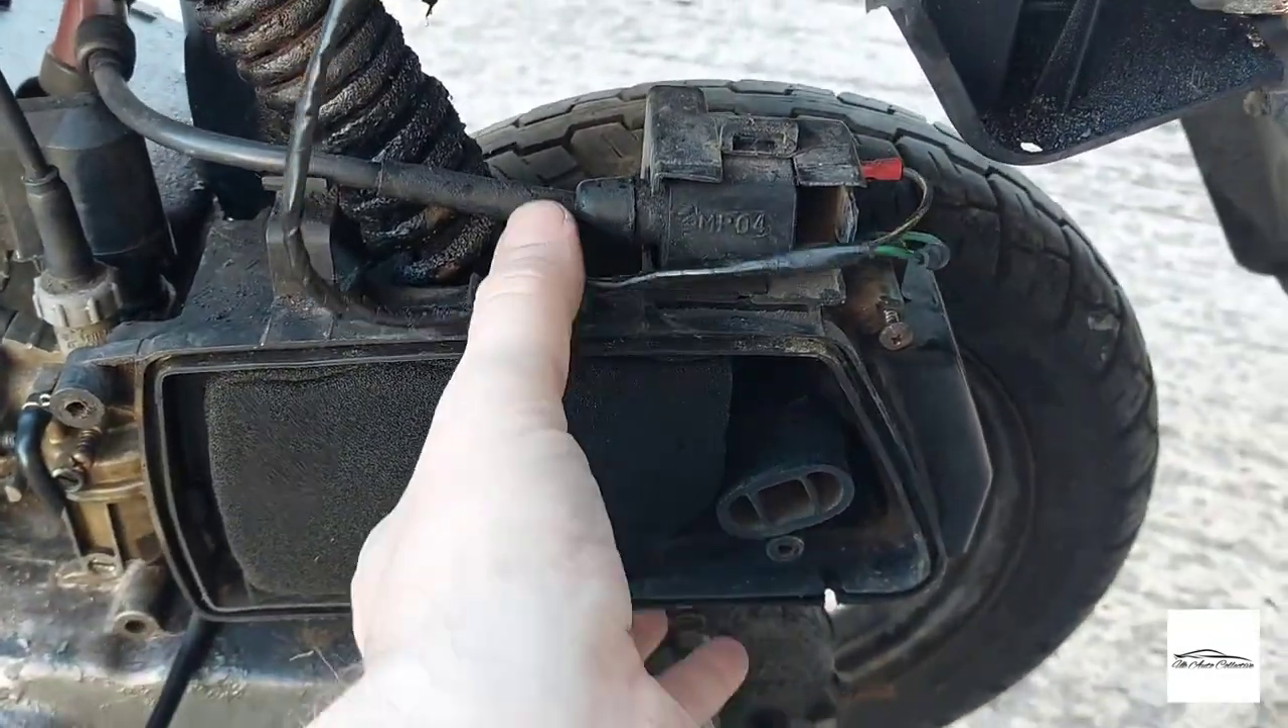Just stripped off the cover off the air box.